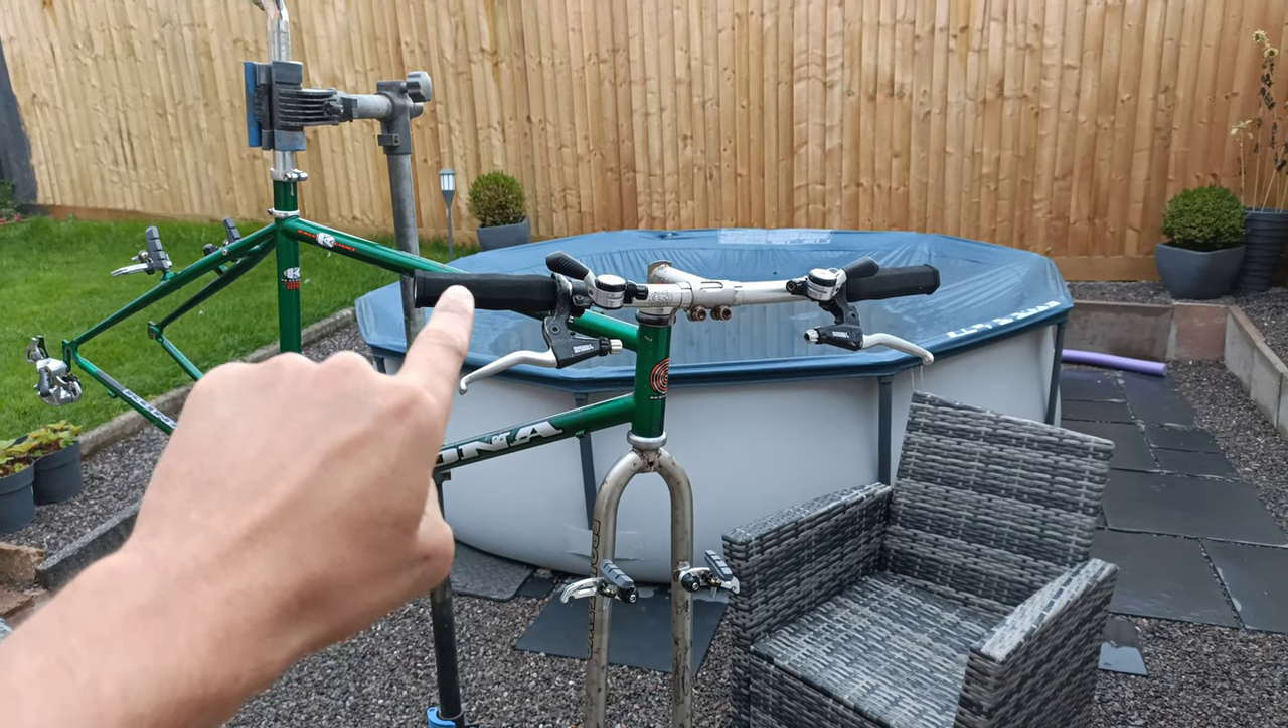Really glad I shaved those grips. Got those on.